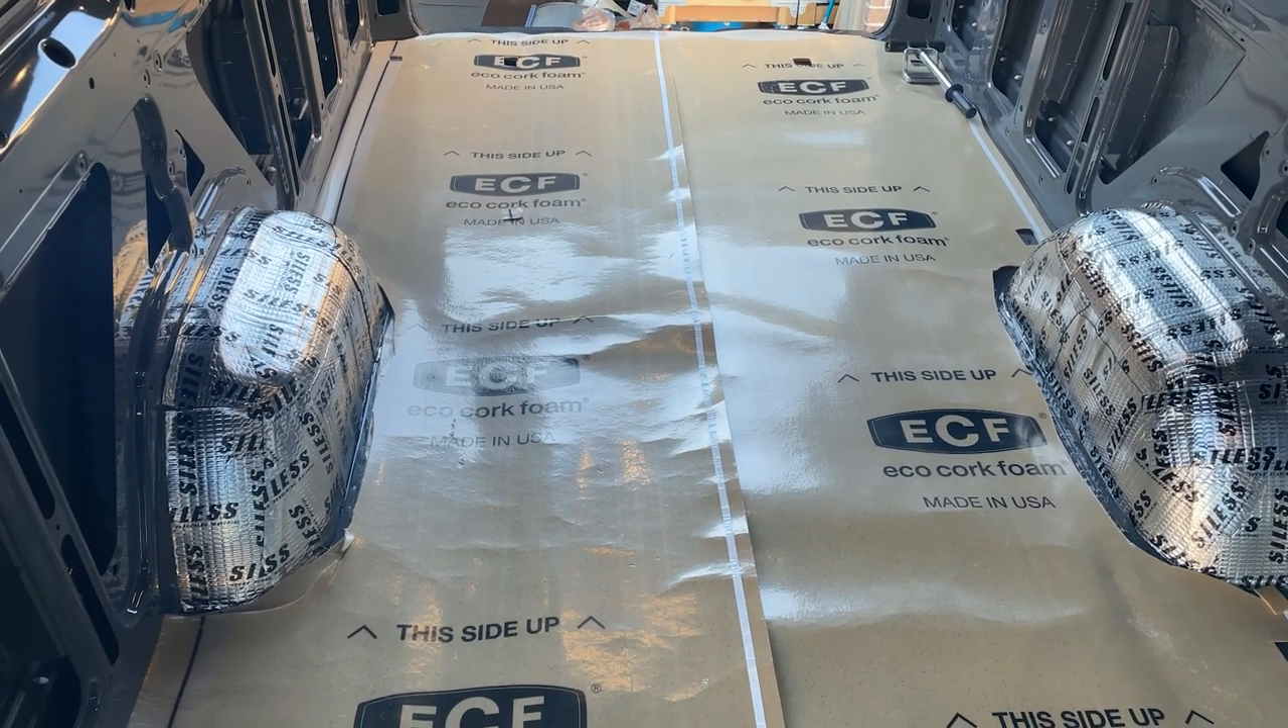Alright guys, we've got the cork underlayment, floor underlayment down now.